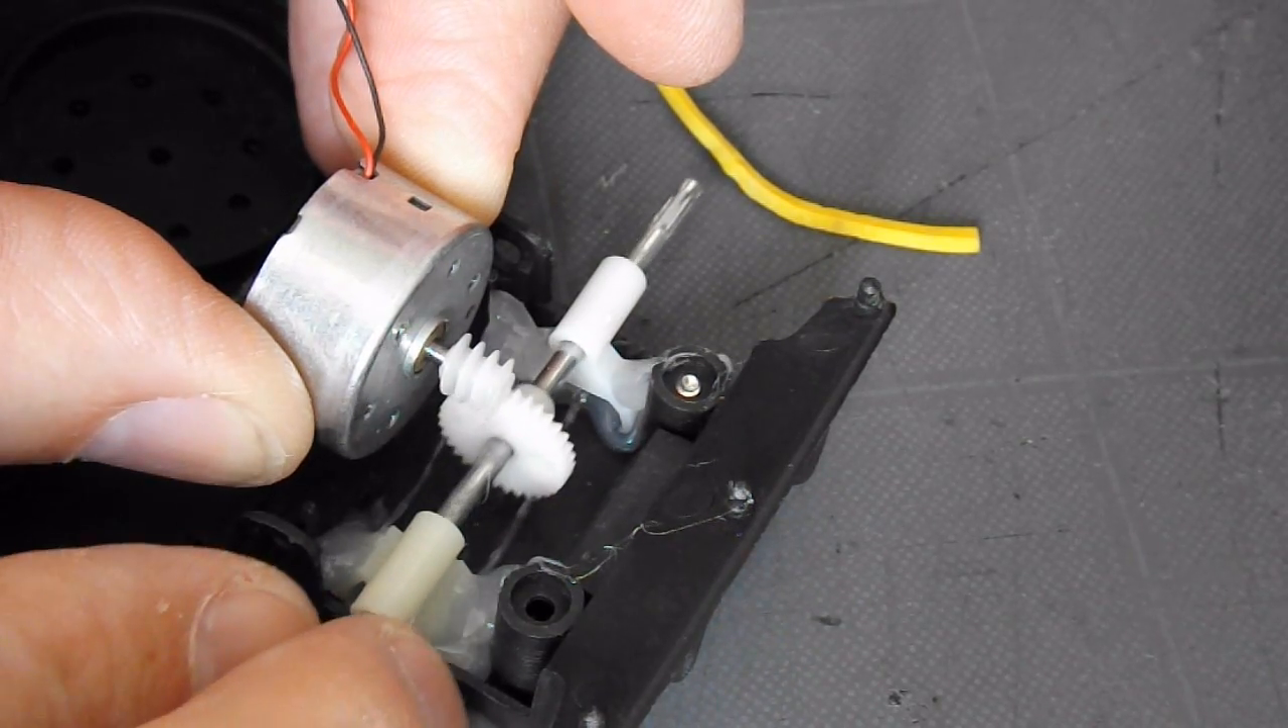That worm gear fits on that motor nicely.